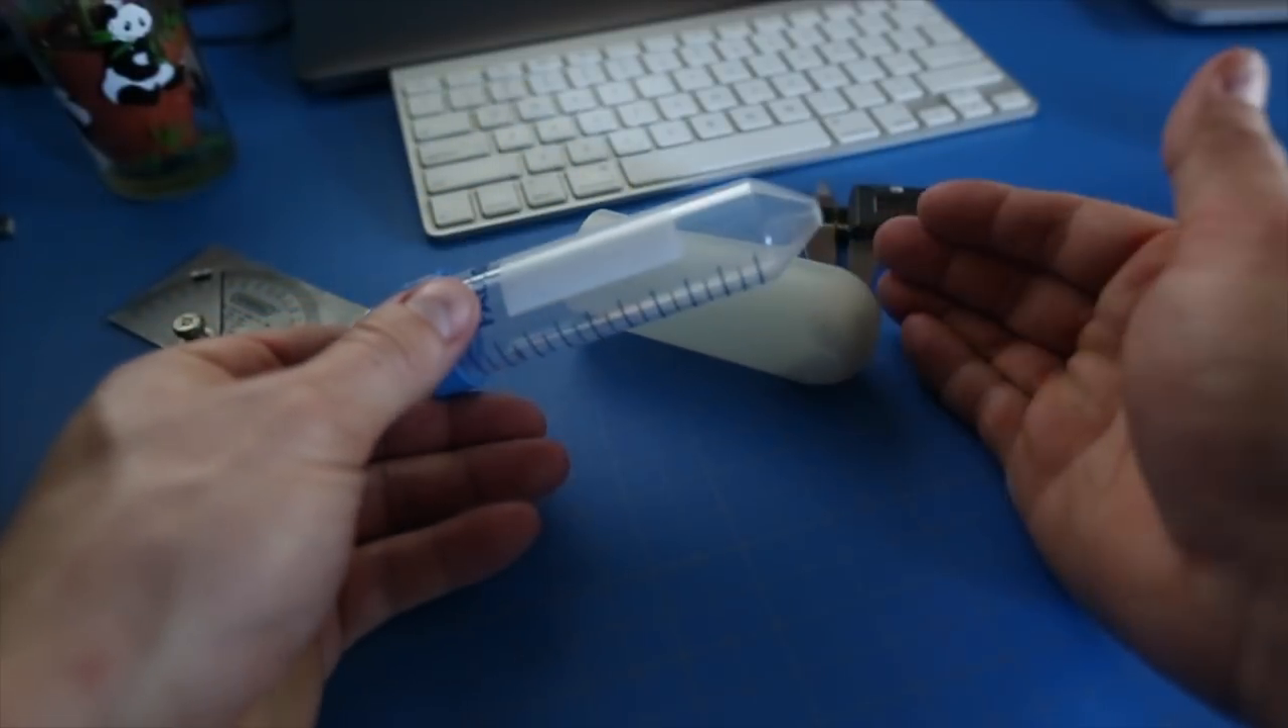The issue he is having is that he needs to spin material held in these test tubes in a centrifuge, but the bottom of the test tube has a conical shape whereas the centrifuge adapter has a spherical shape.